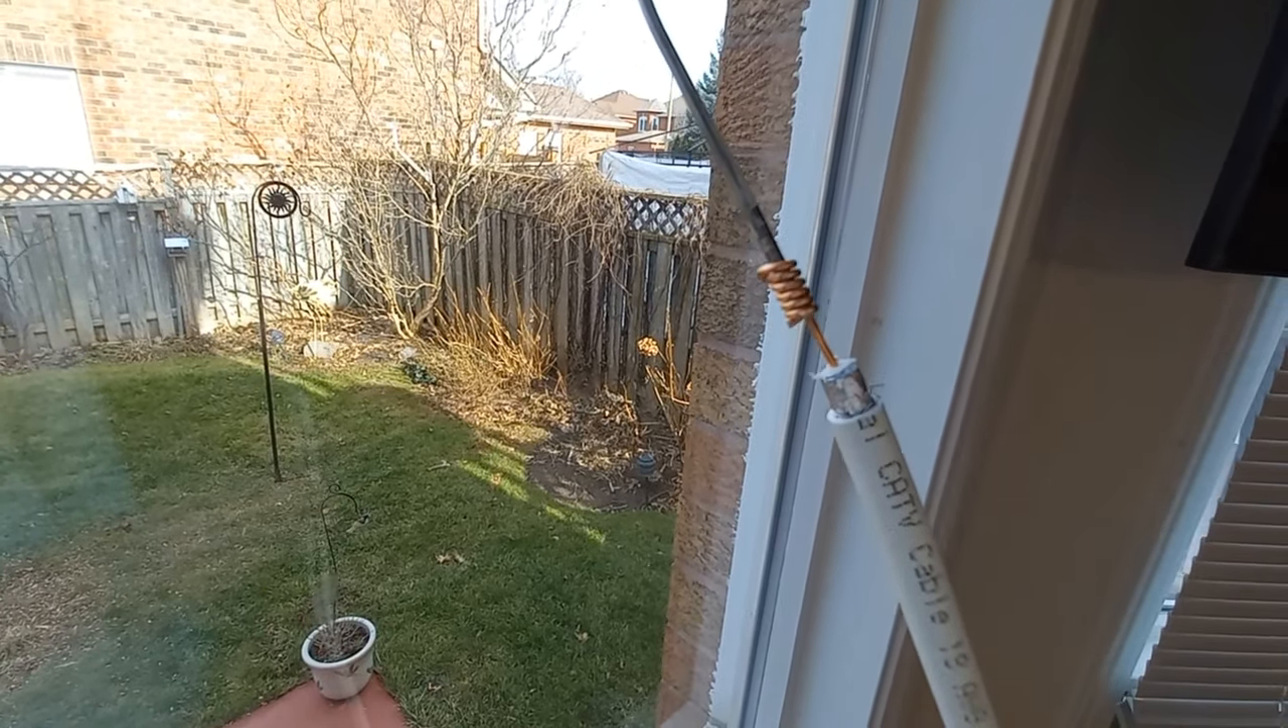I've straightened the hook out and the center wire of the coax. I have wrapped it around tightly on the end there.